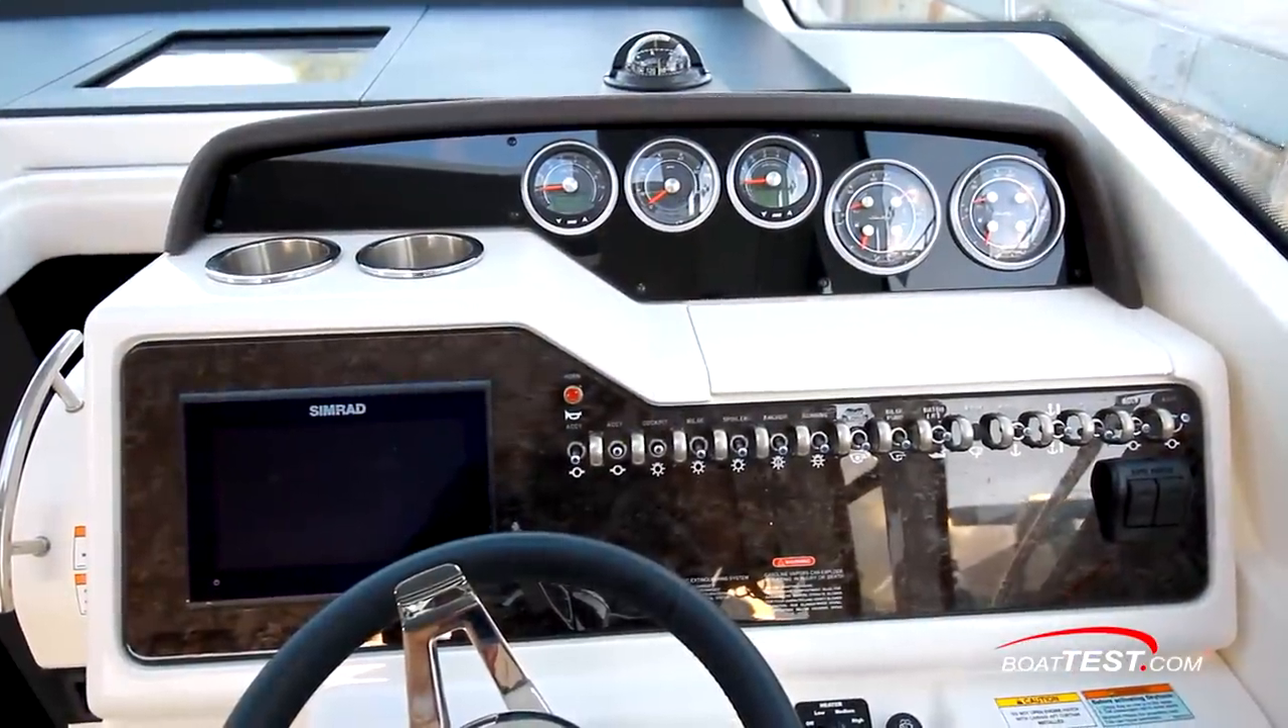The magnetic compass is centered on the instrument pod, but not lined up with the wheel.